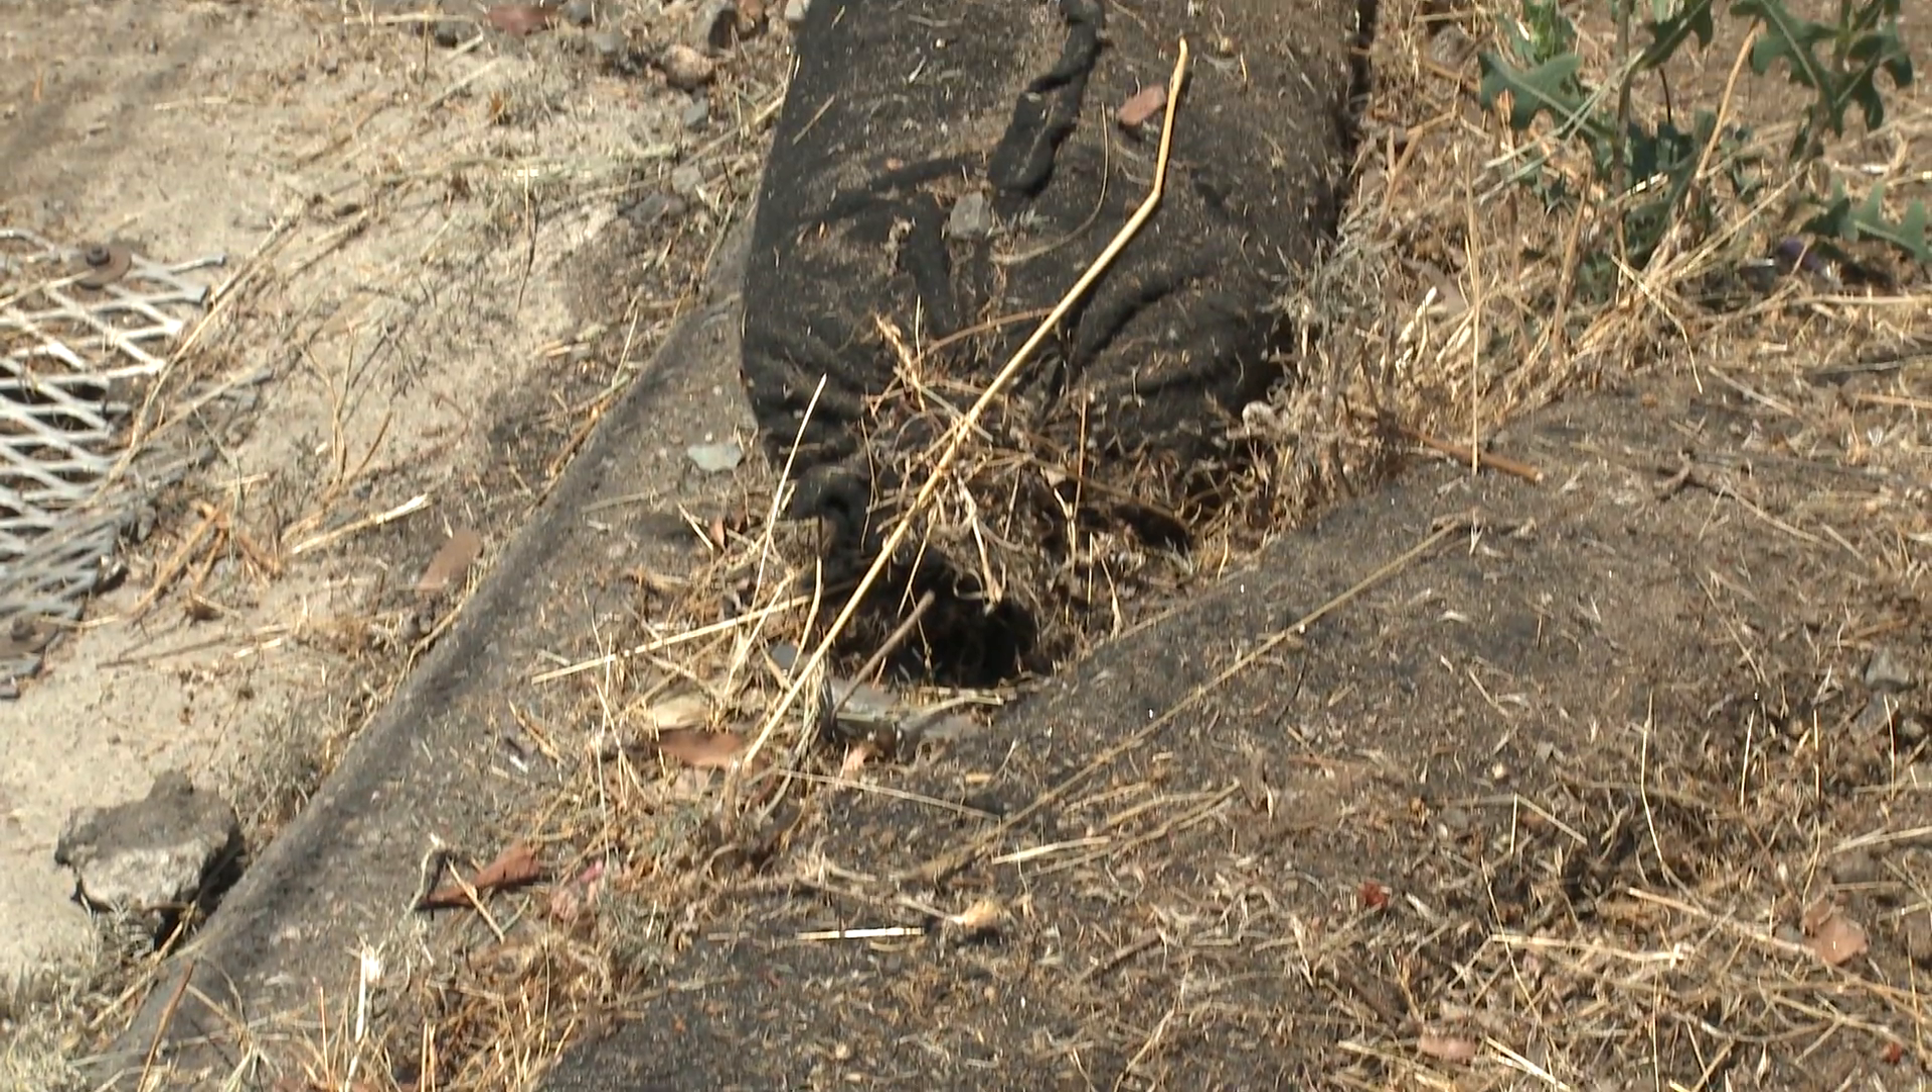A lot of debris has gotten past the rock socks, and a little gap has opened up here between the two rock socks.